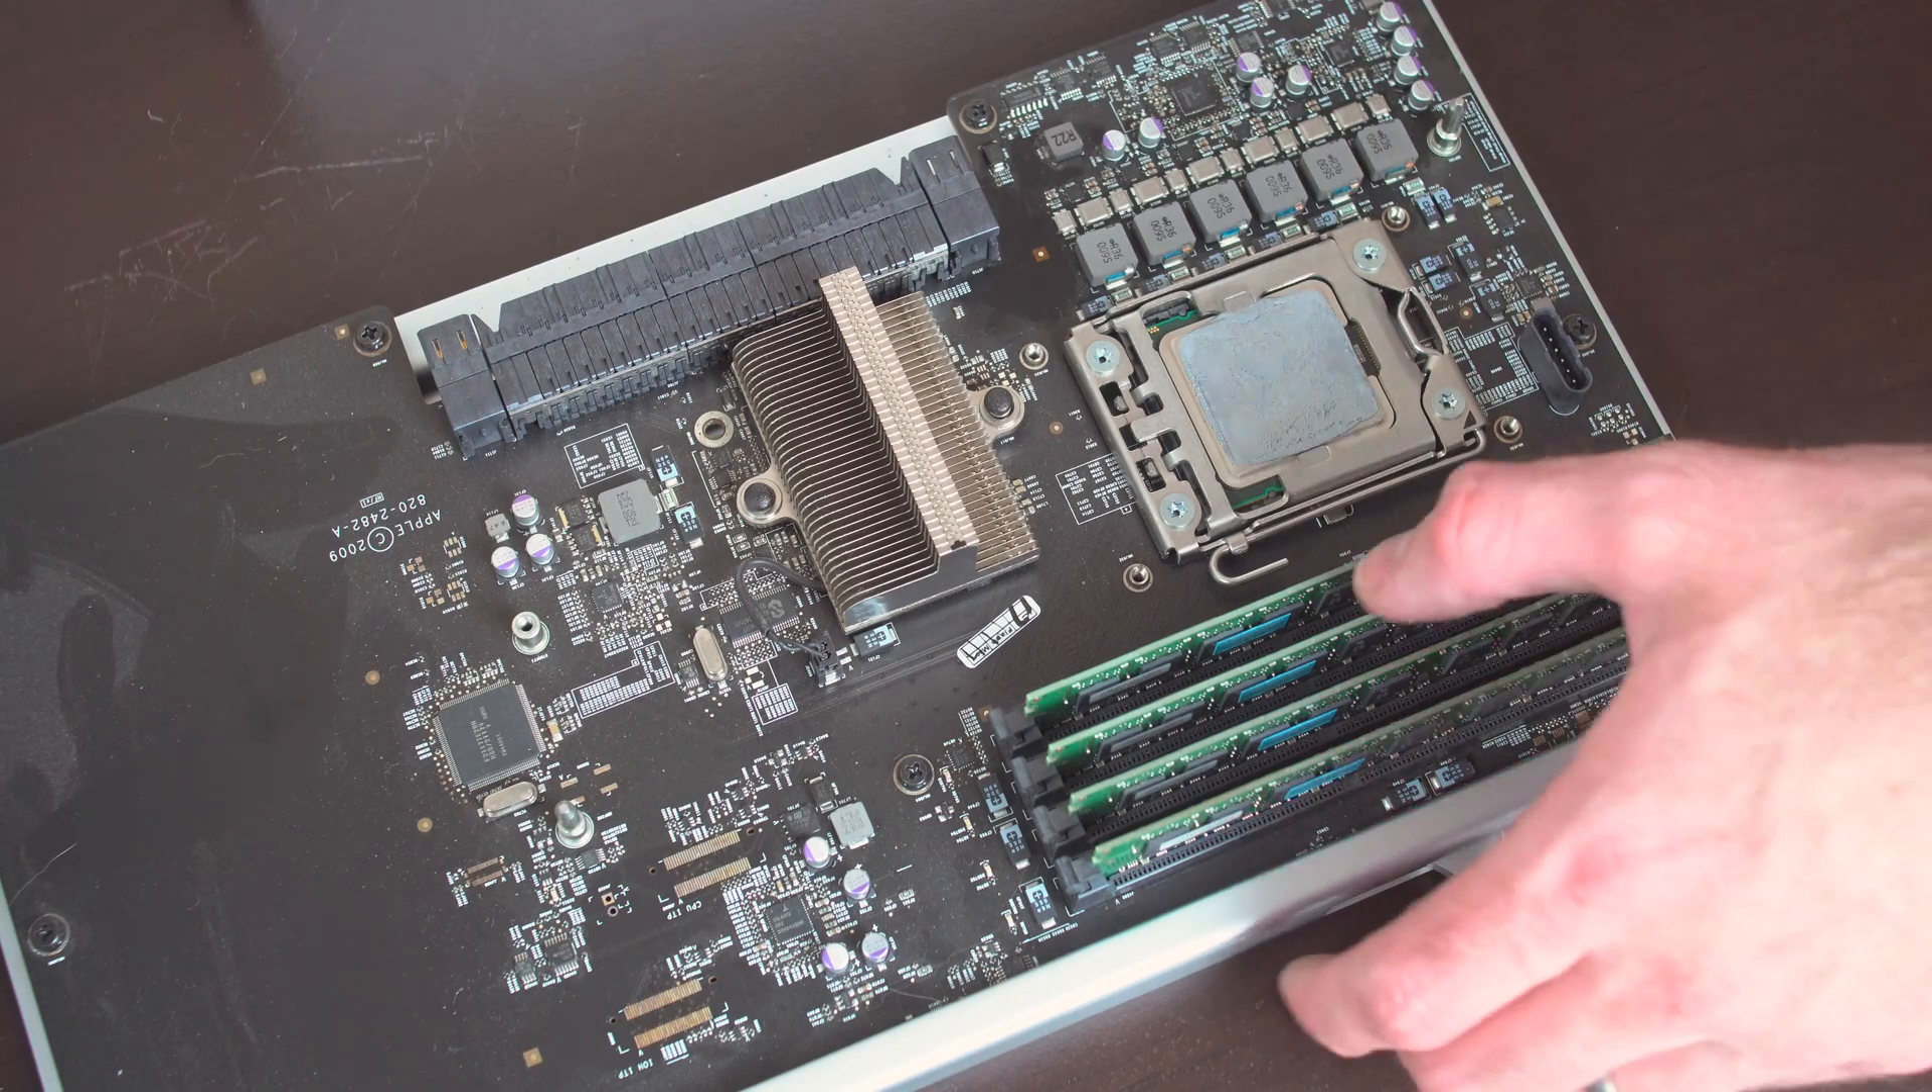Now that we have the heat exchanger off we need to pull the old CPU out.